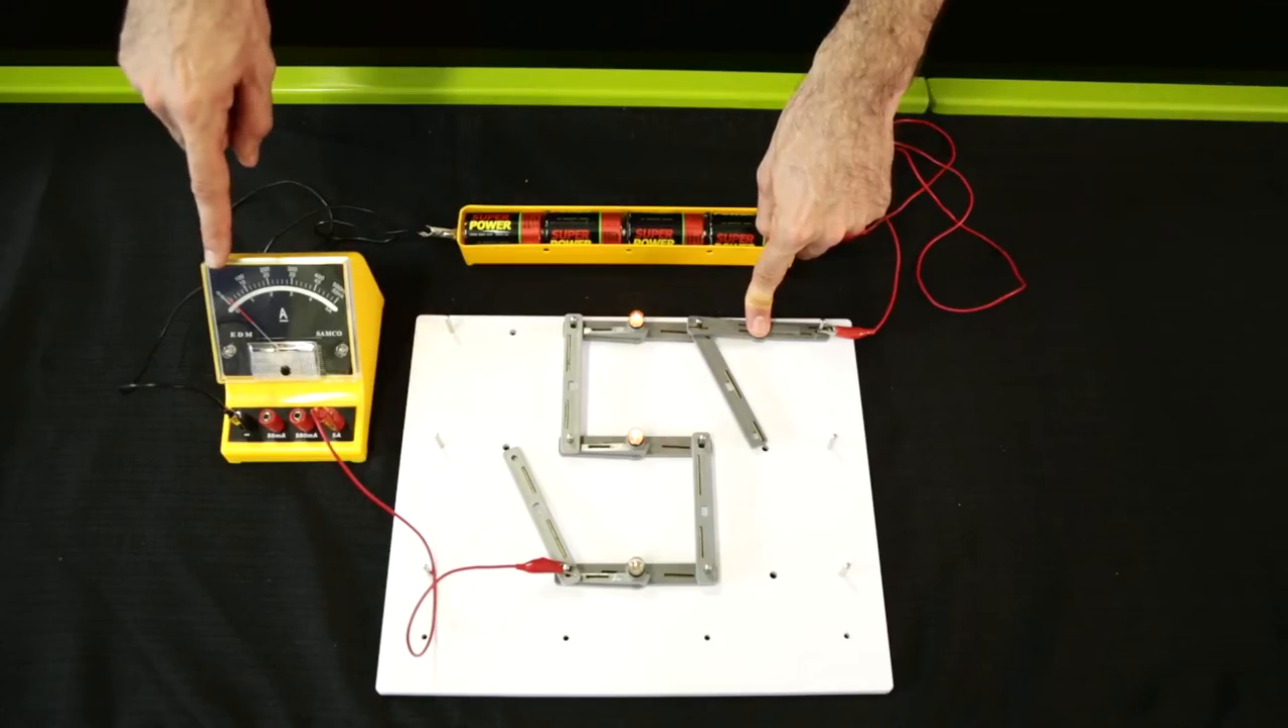The ammeter is now connected in series.